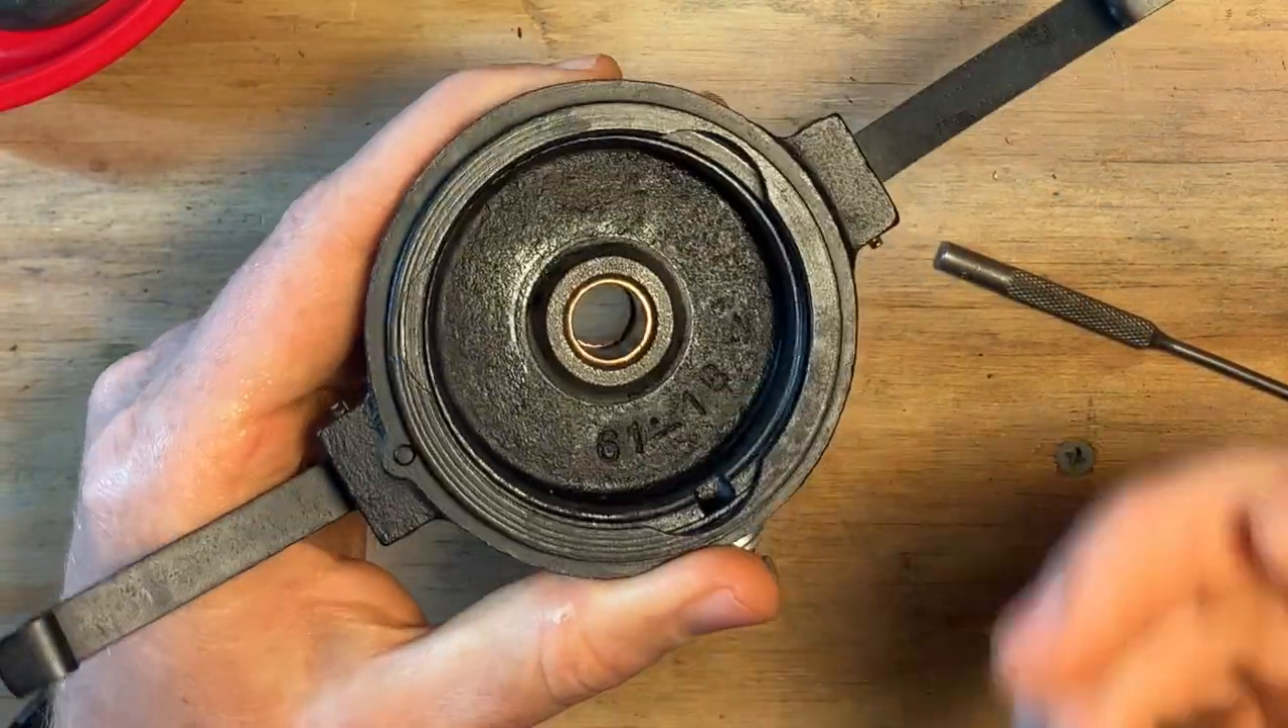New bushings have been installed.